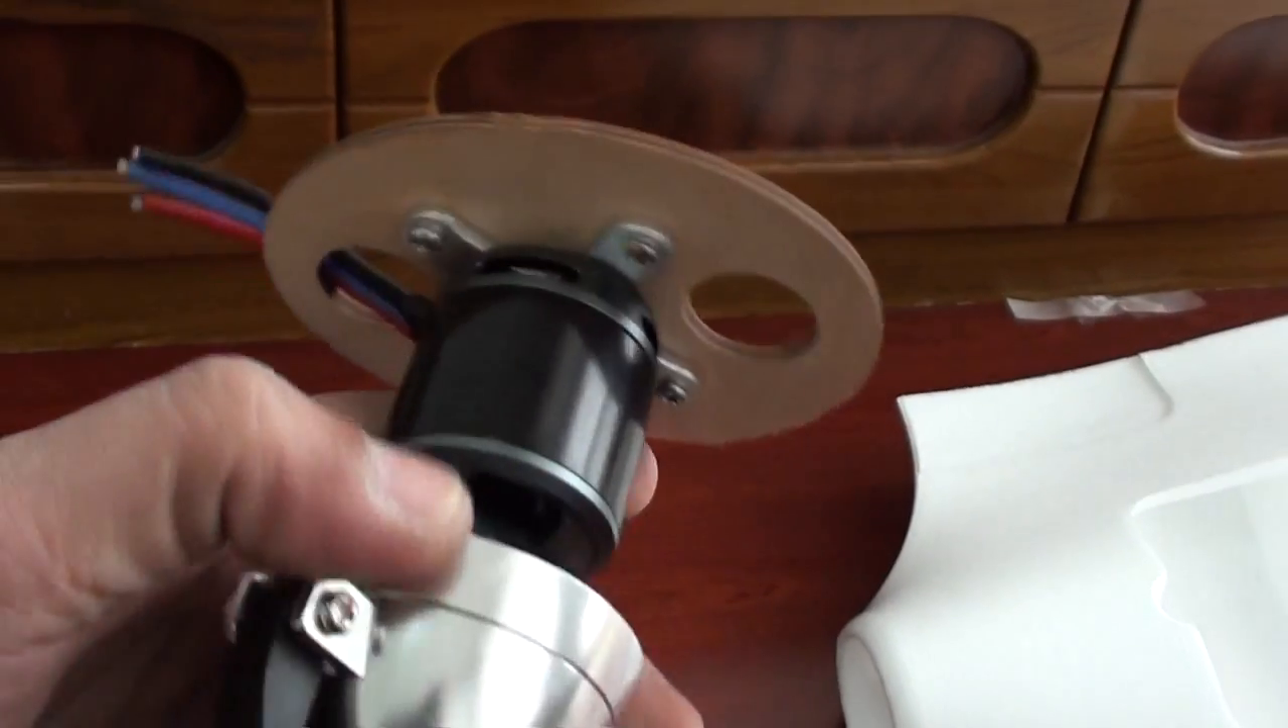And my motor is fixed on the motor mount with some screws hanging out here.